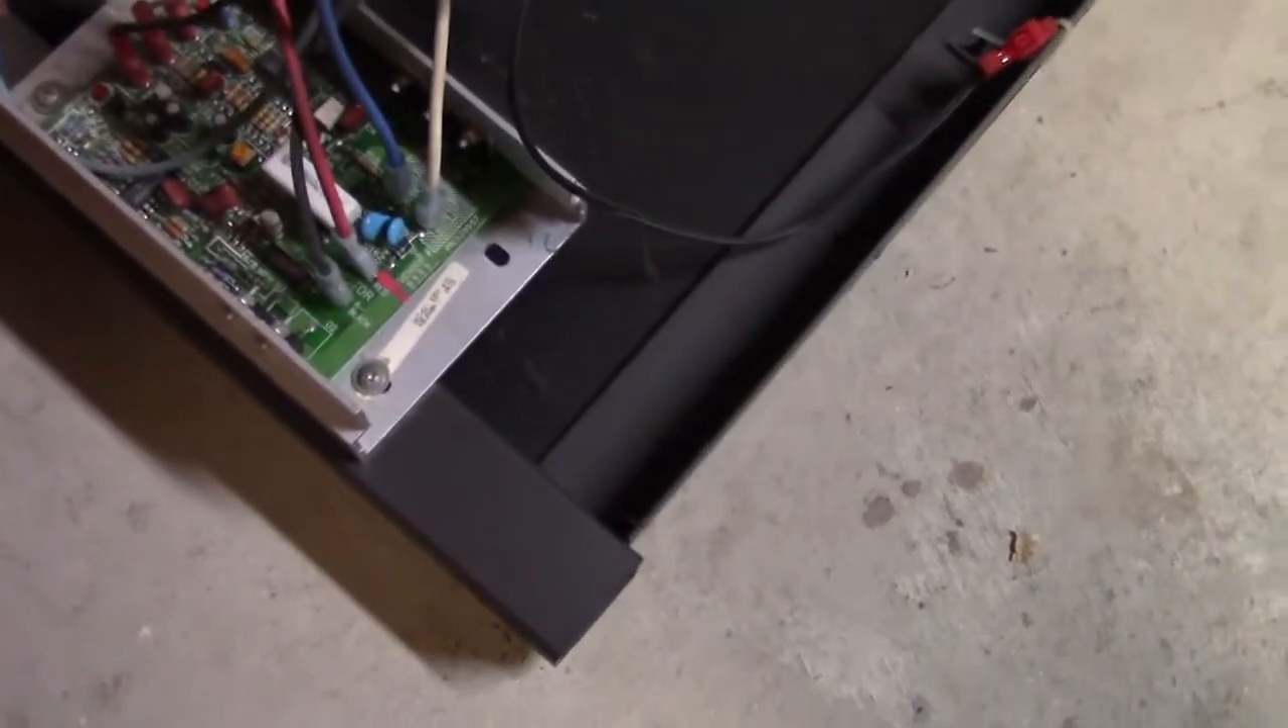I took the cover off, and there's the brains of the operation.